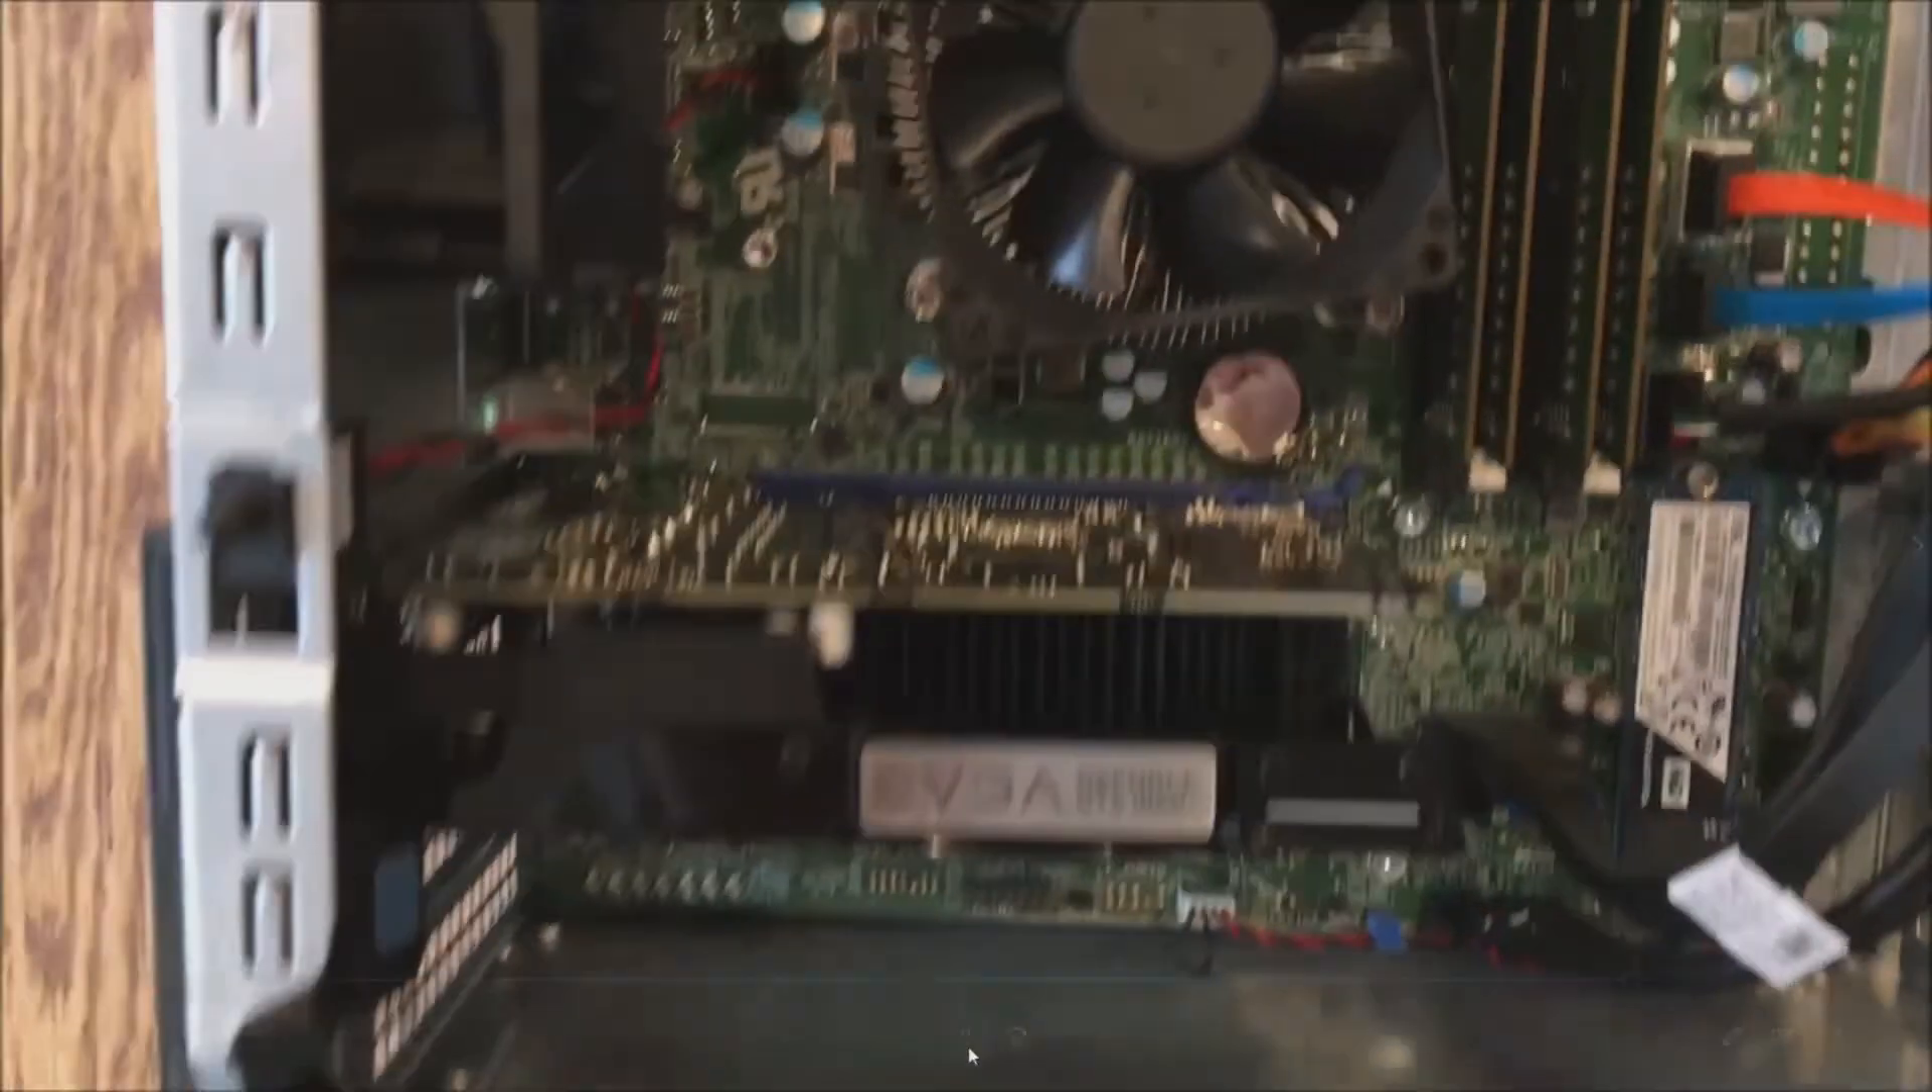So, all right, so we've got the card installed.